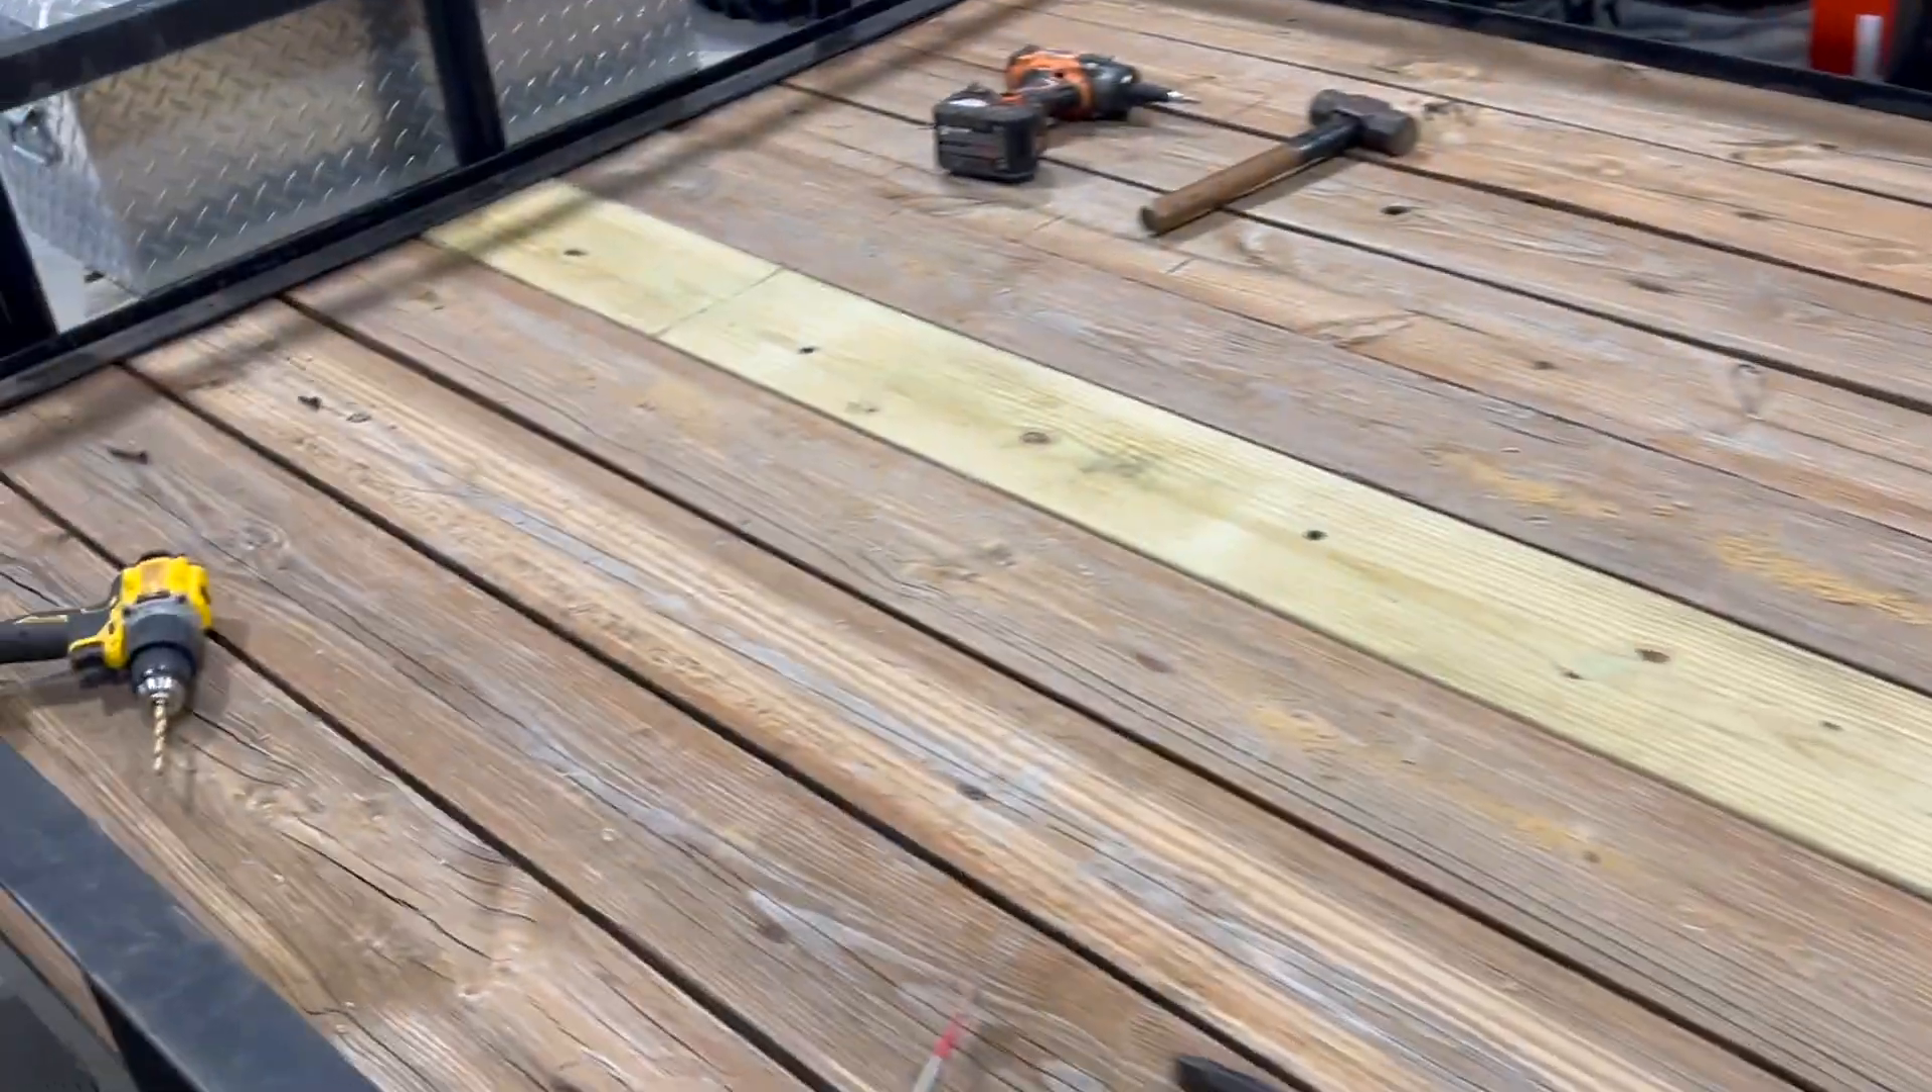We got that one board changed, which was pretty, pretty rotted.